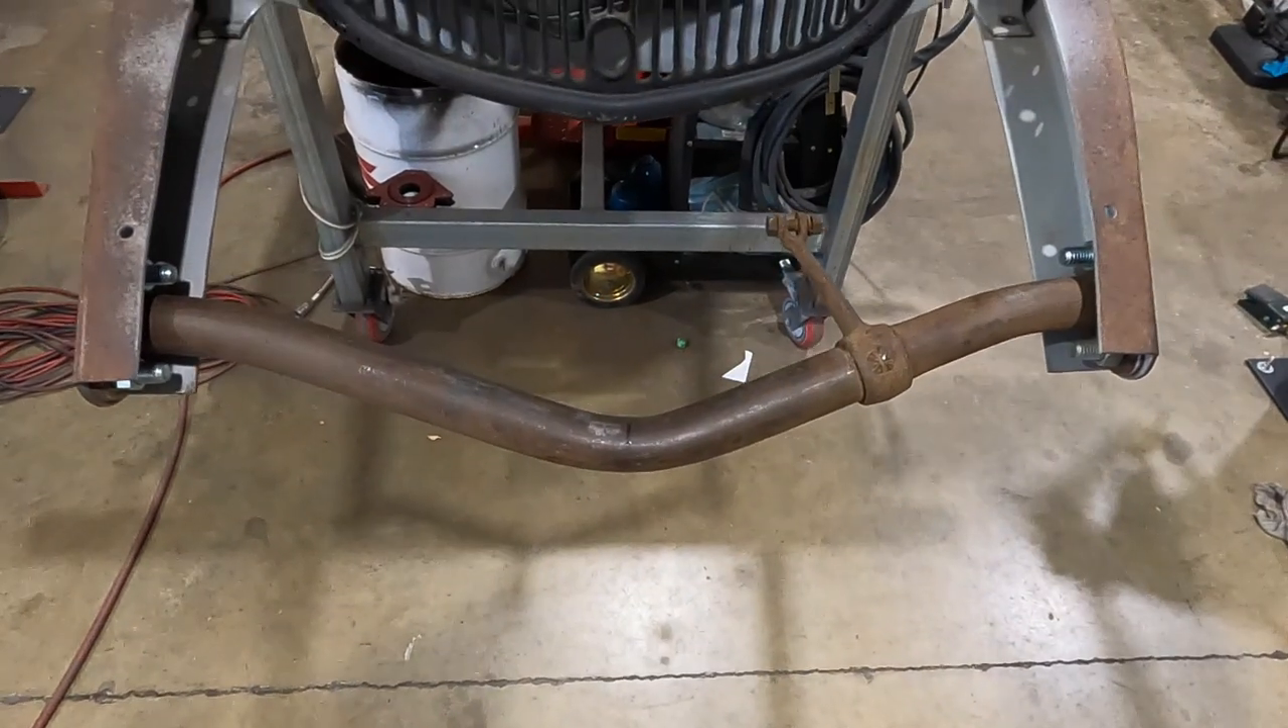This is the the finished cross member basically bolted in.